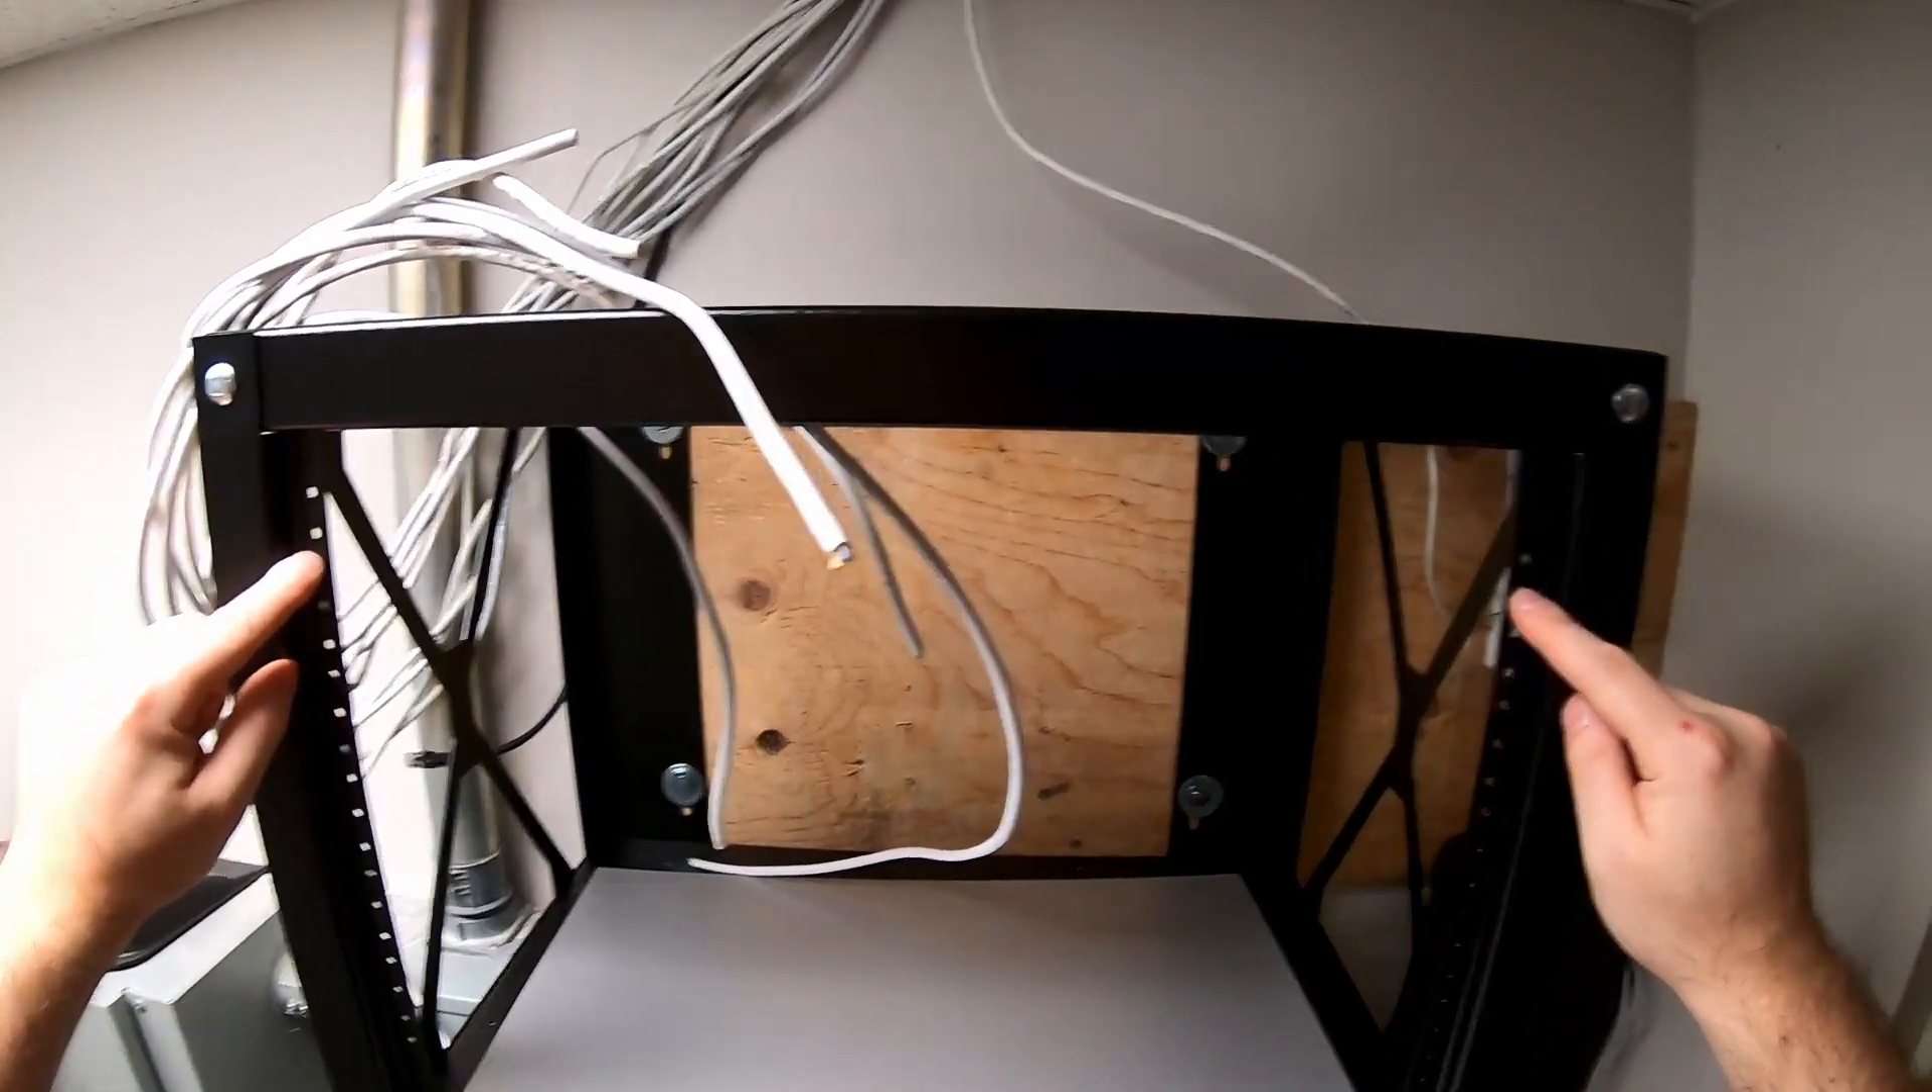And as you can tell, the network rack is now on.